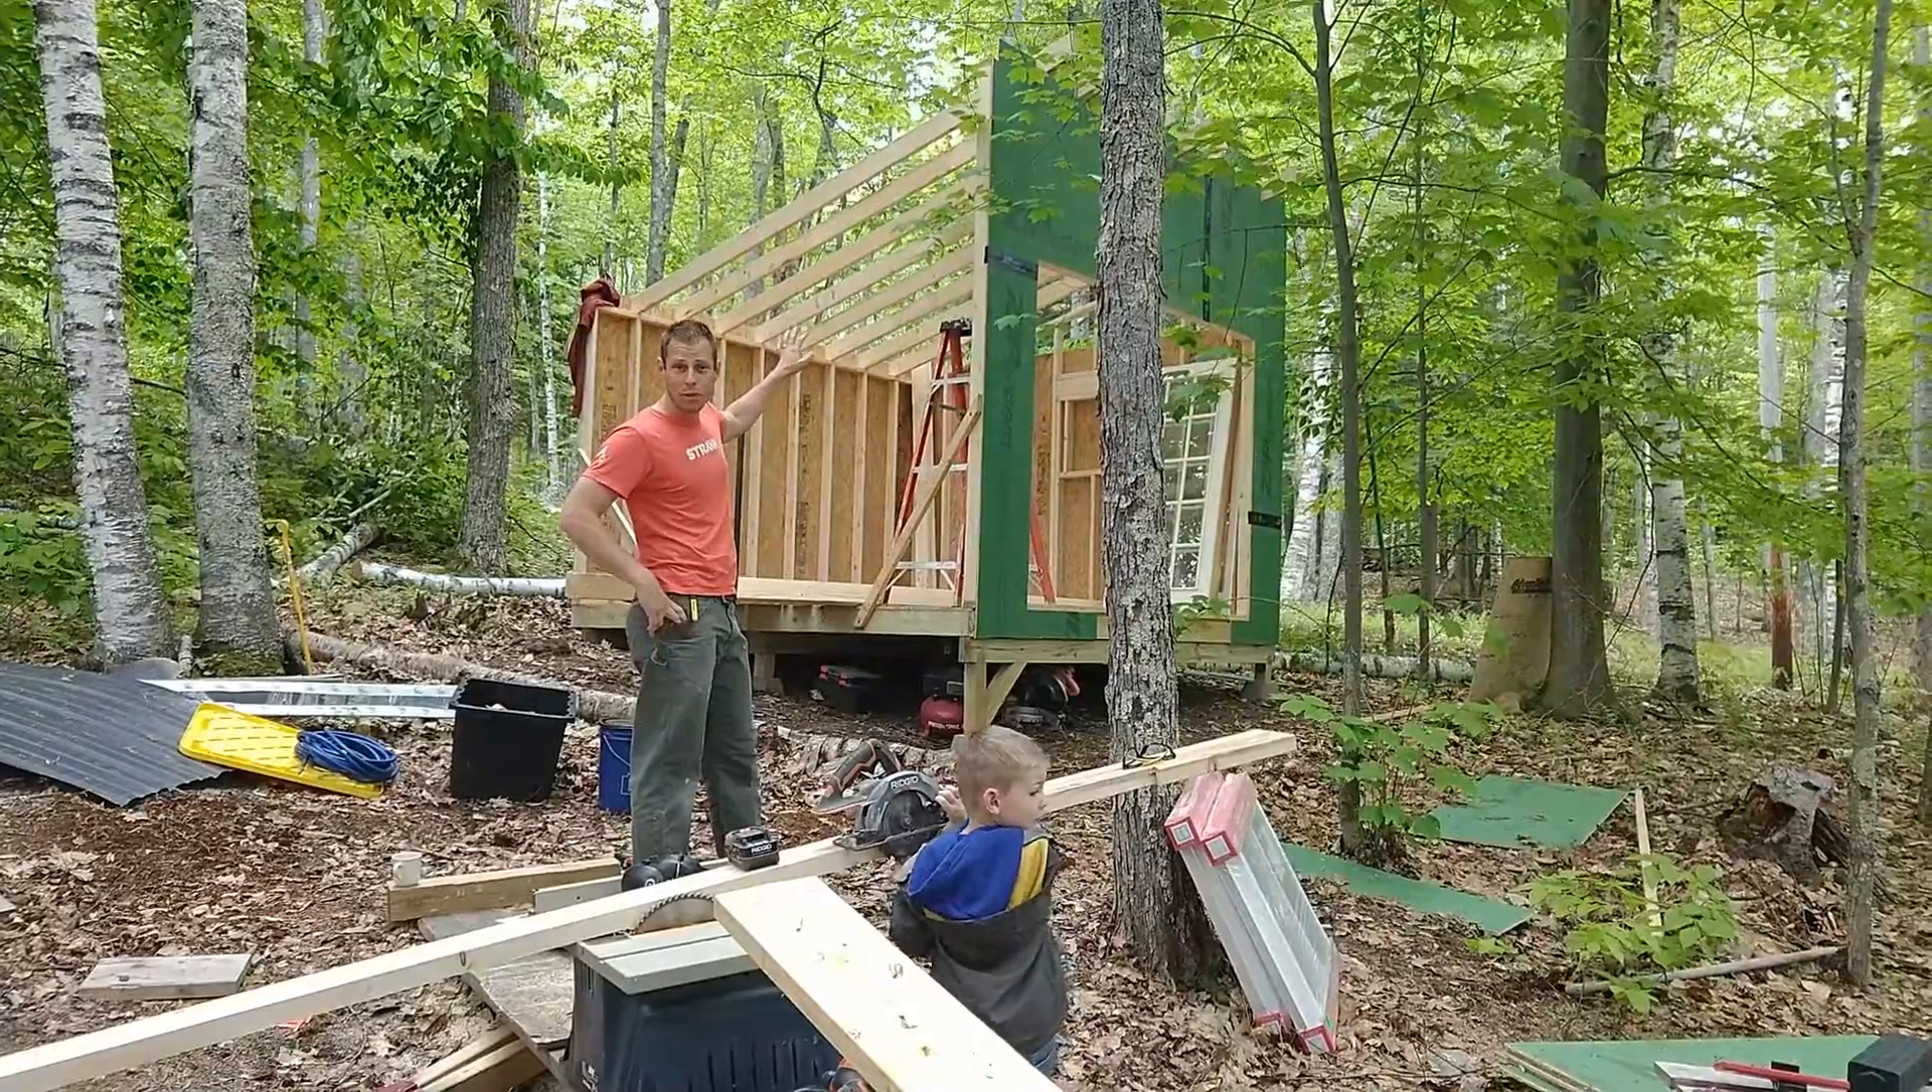We've gotten most of the rafters in place so it's very exciting.